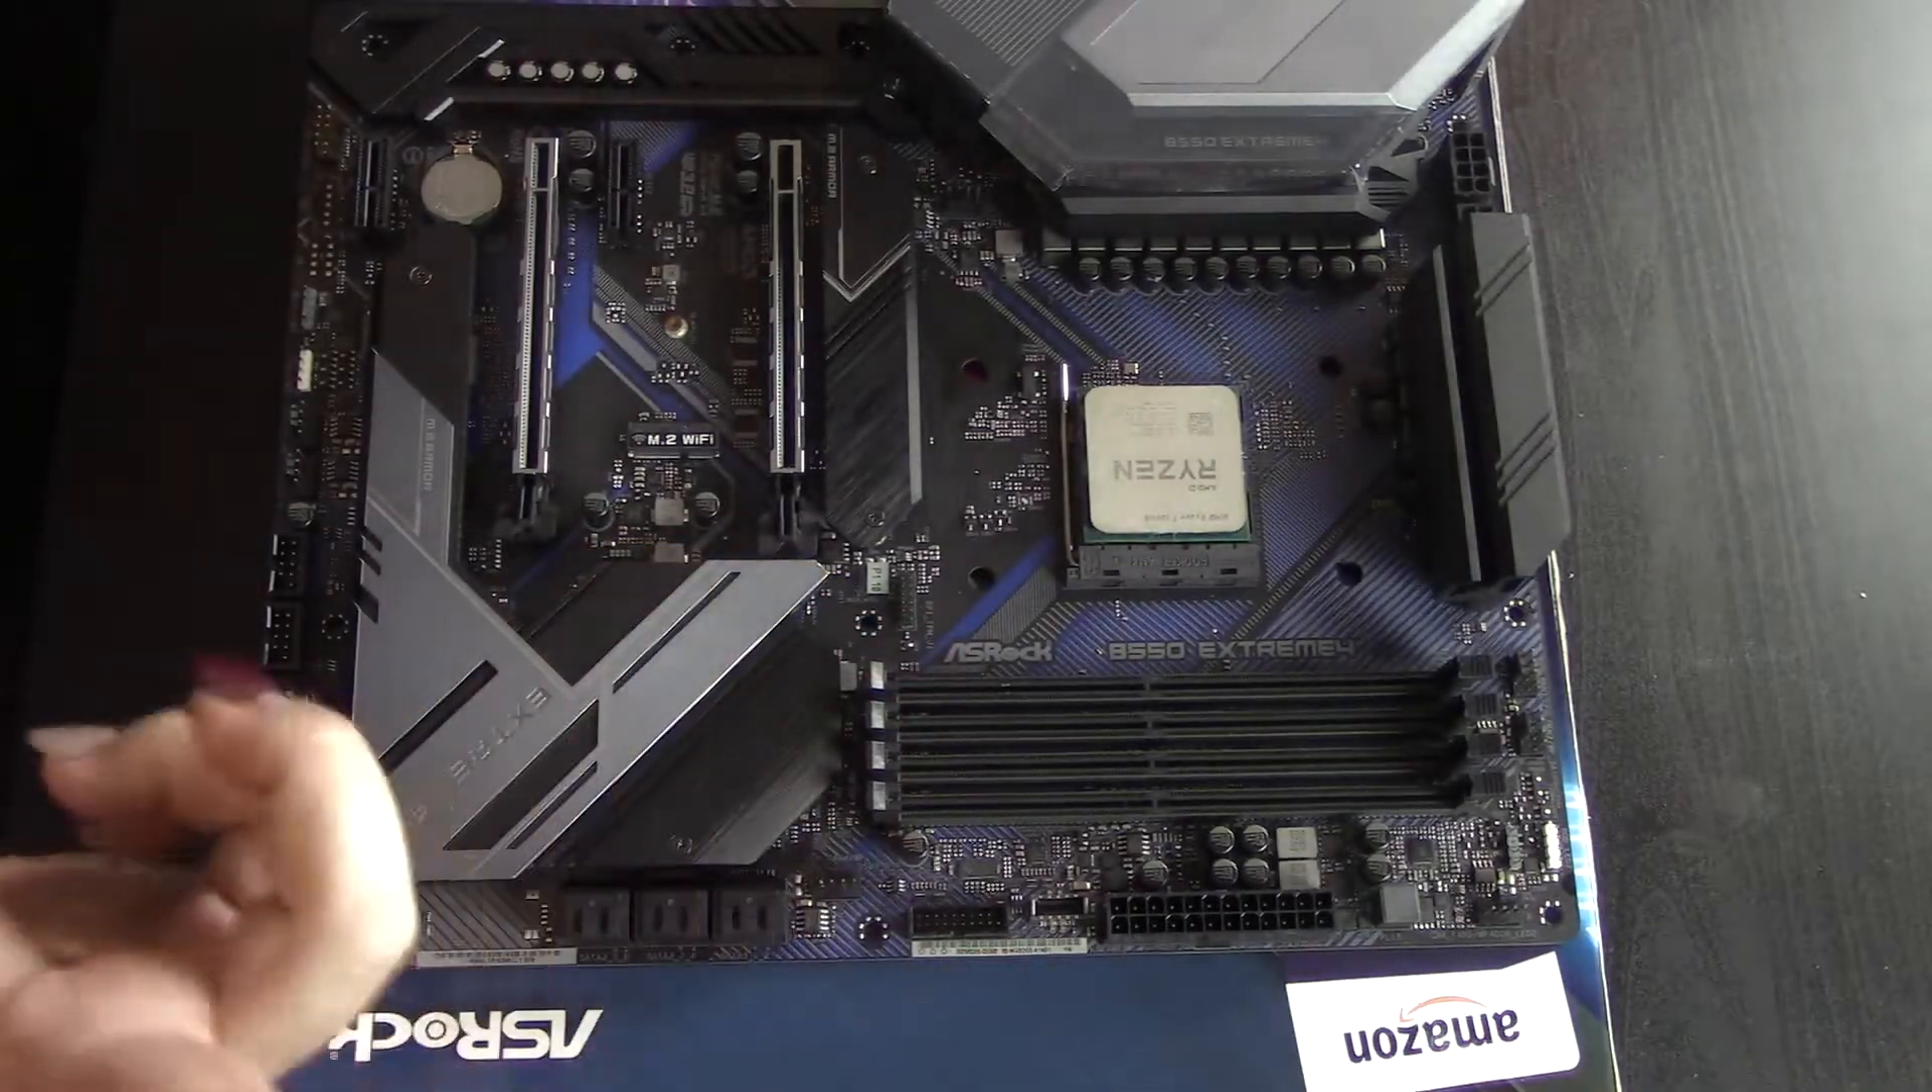As you see, I have my 5800X installed, ready to go.